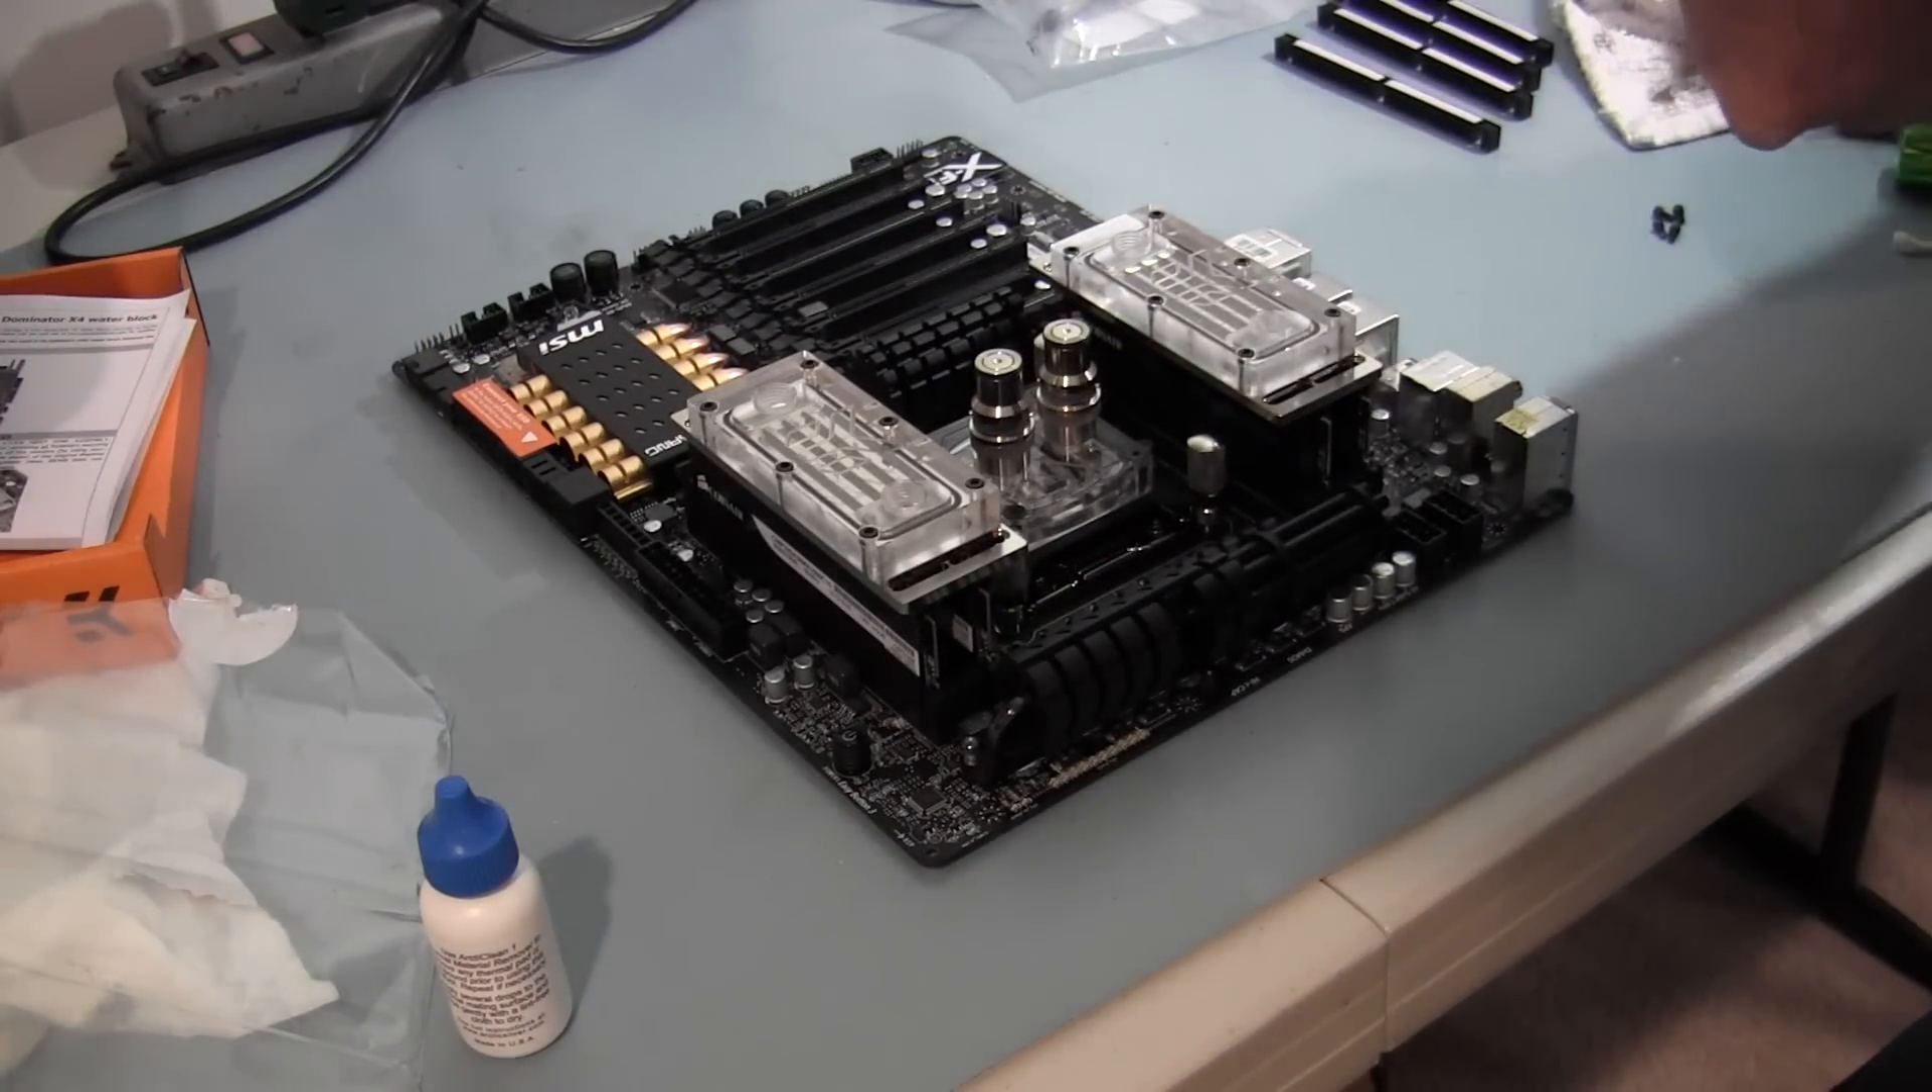Okay, got both water blocks on there.